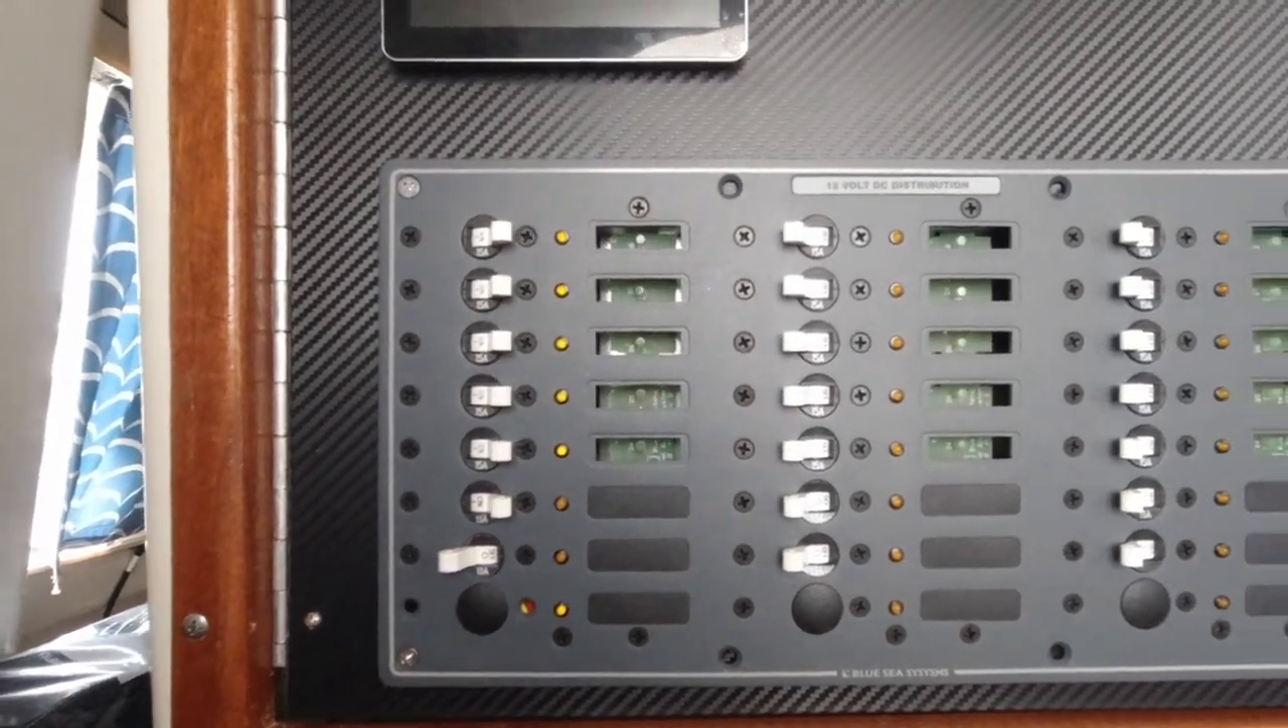We still have to get all of these labels in here but we're going to have to custom order a lot of them because they don't make them for catamarans apparently.